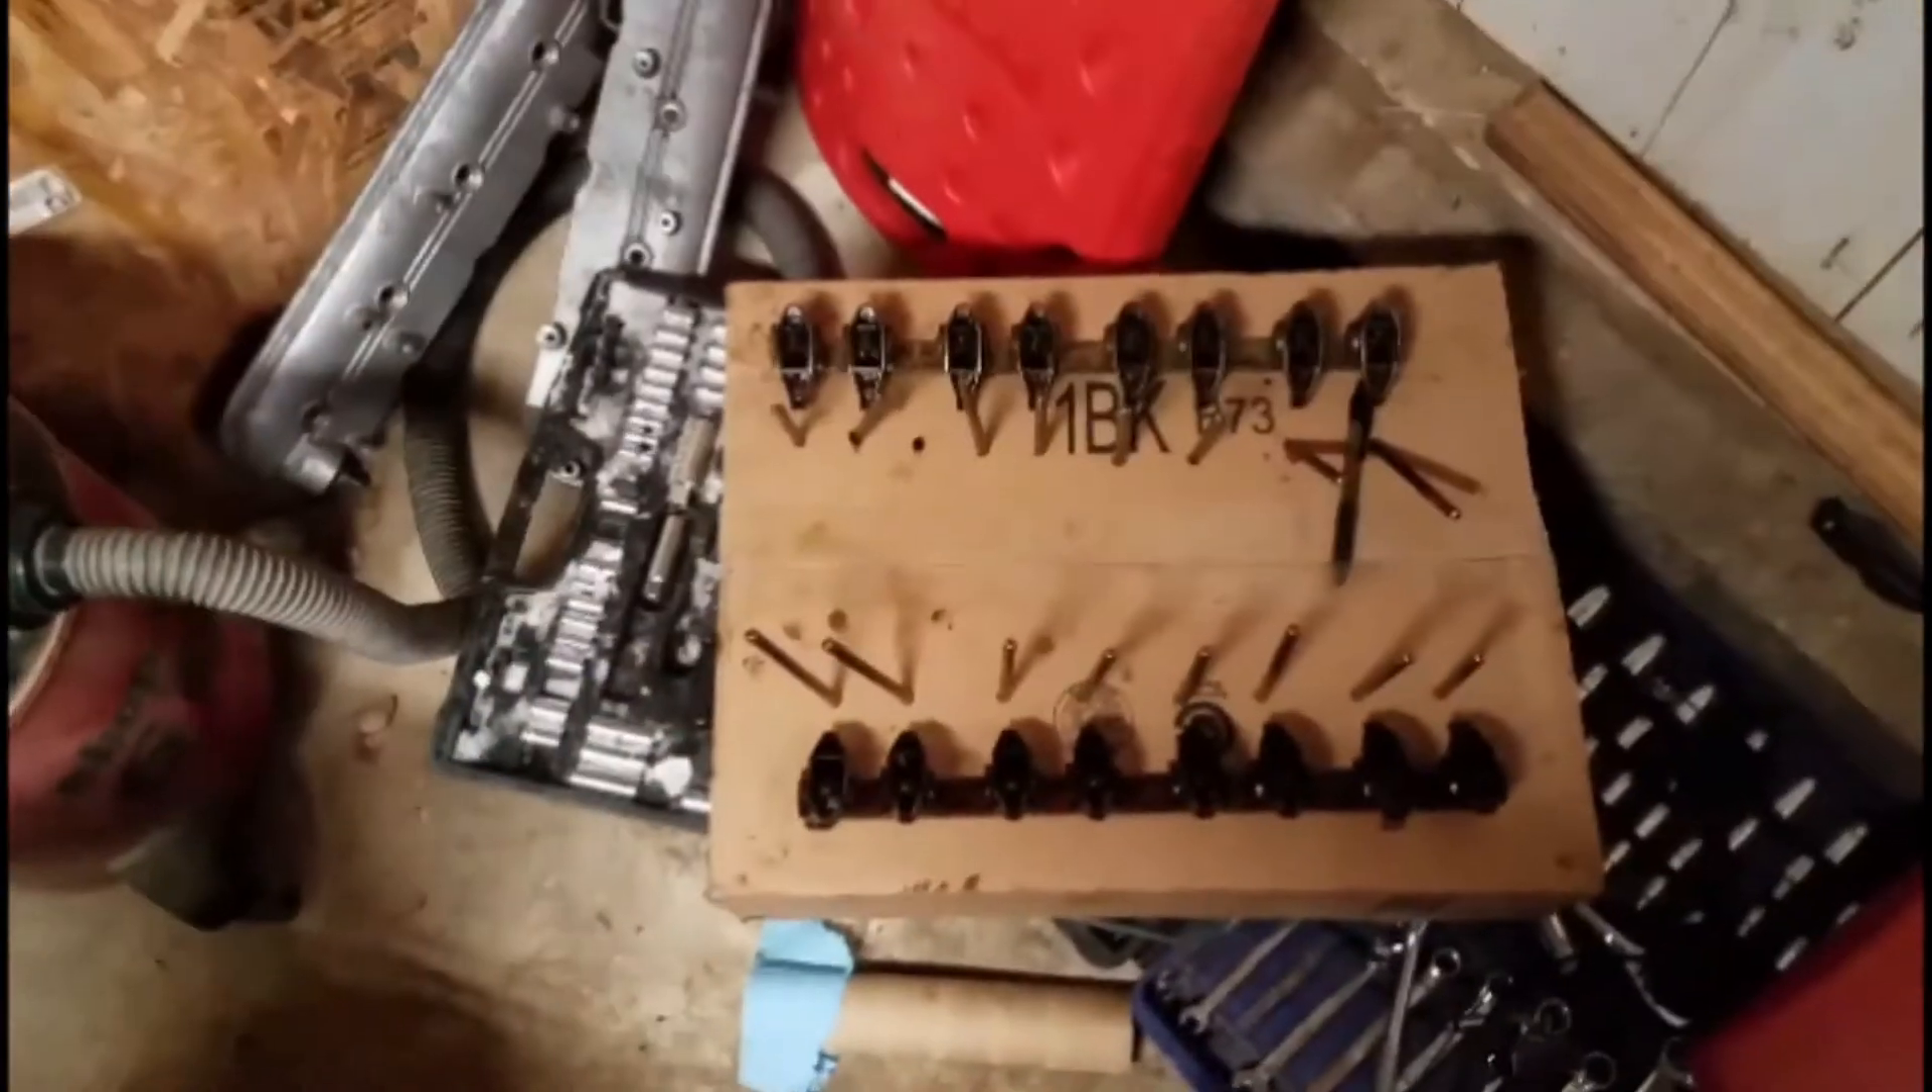Okay, so we got all the rockers and pushrods out.